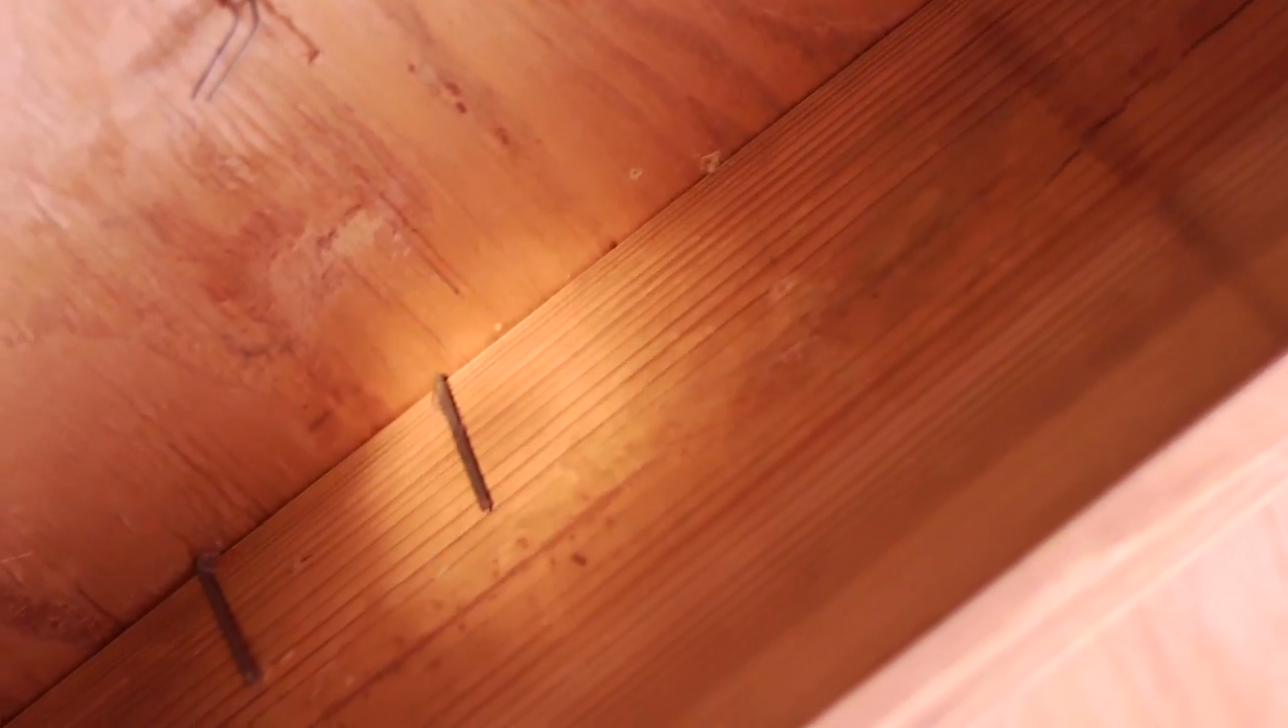These are nails that go through the roof decking that didn't quite make their mark into the framing member or truss.